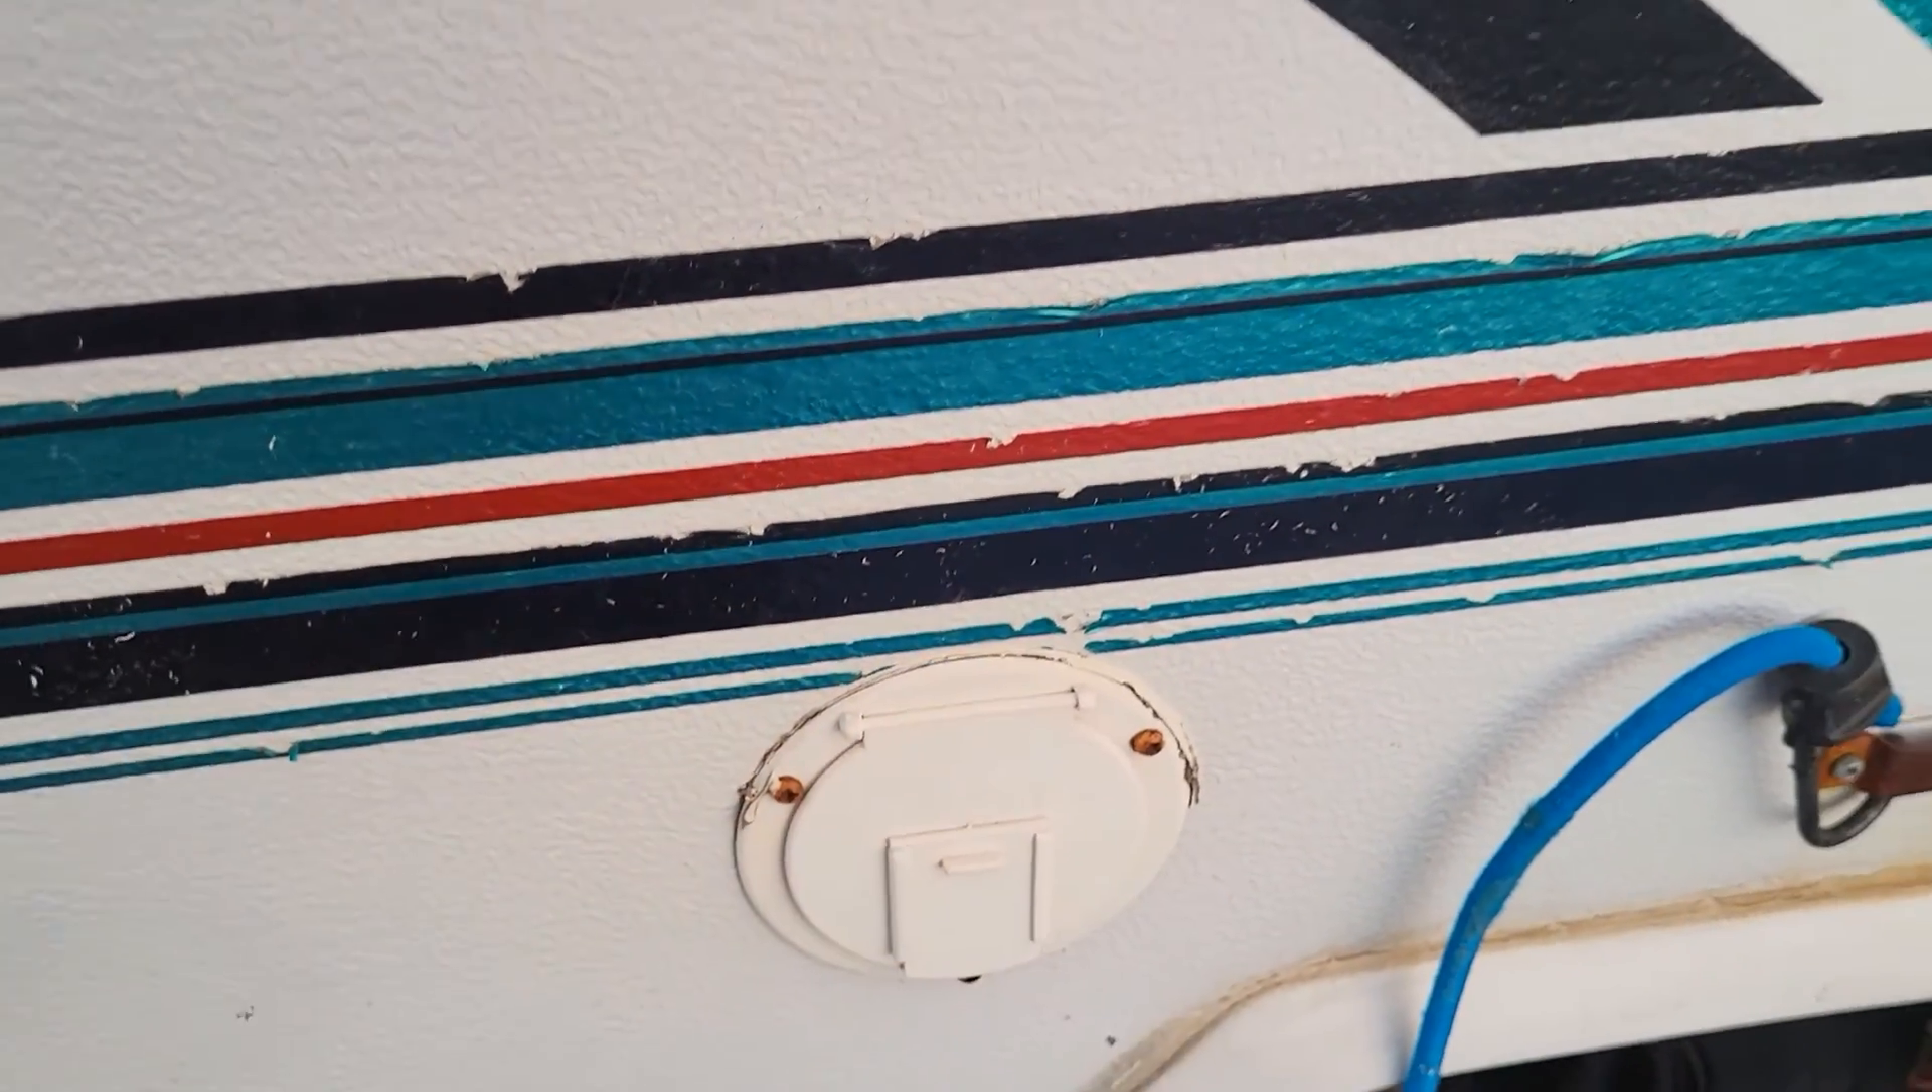I still have to get these decals off.